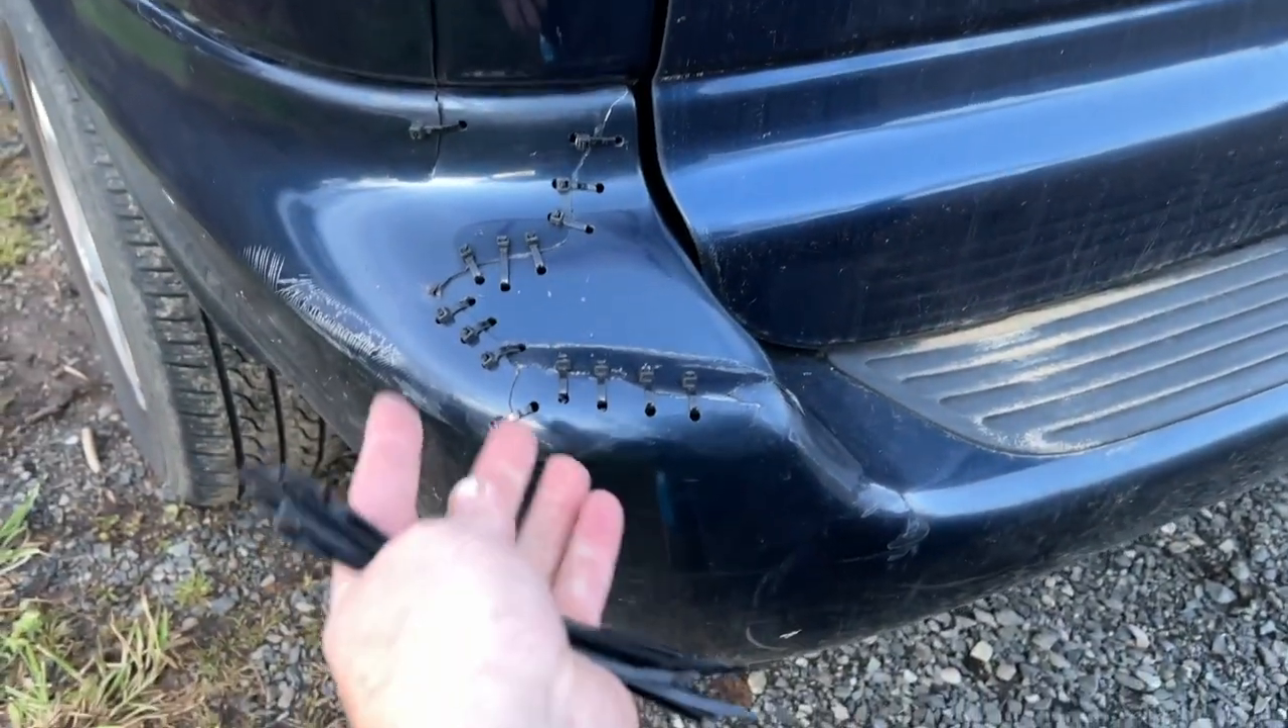The zip ties are all clipped off. And, uh, we're pretty much good as new.